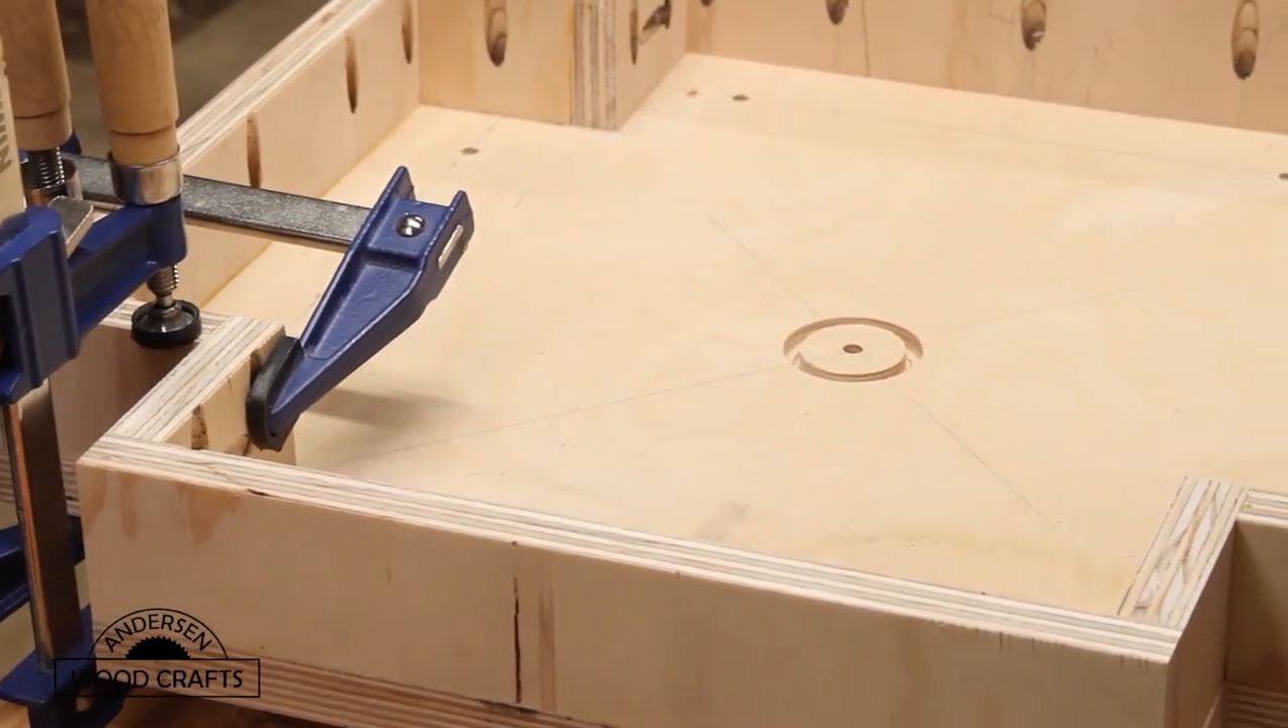Now the sides of the base are complete. Just waiting for this last piece to dry.